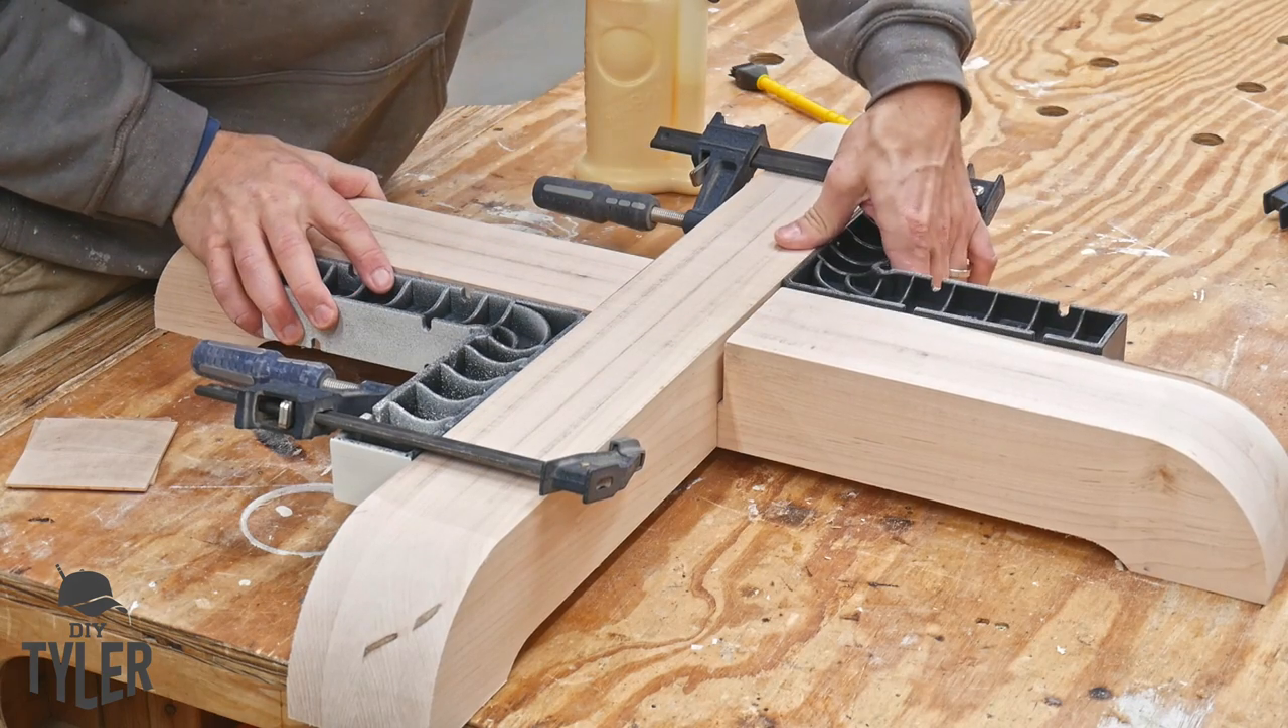So i clamped on a couple of these 90 degree guides to make sure everything was perfectly square.